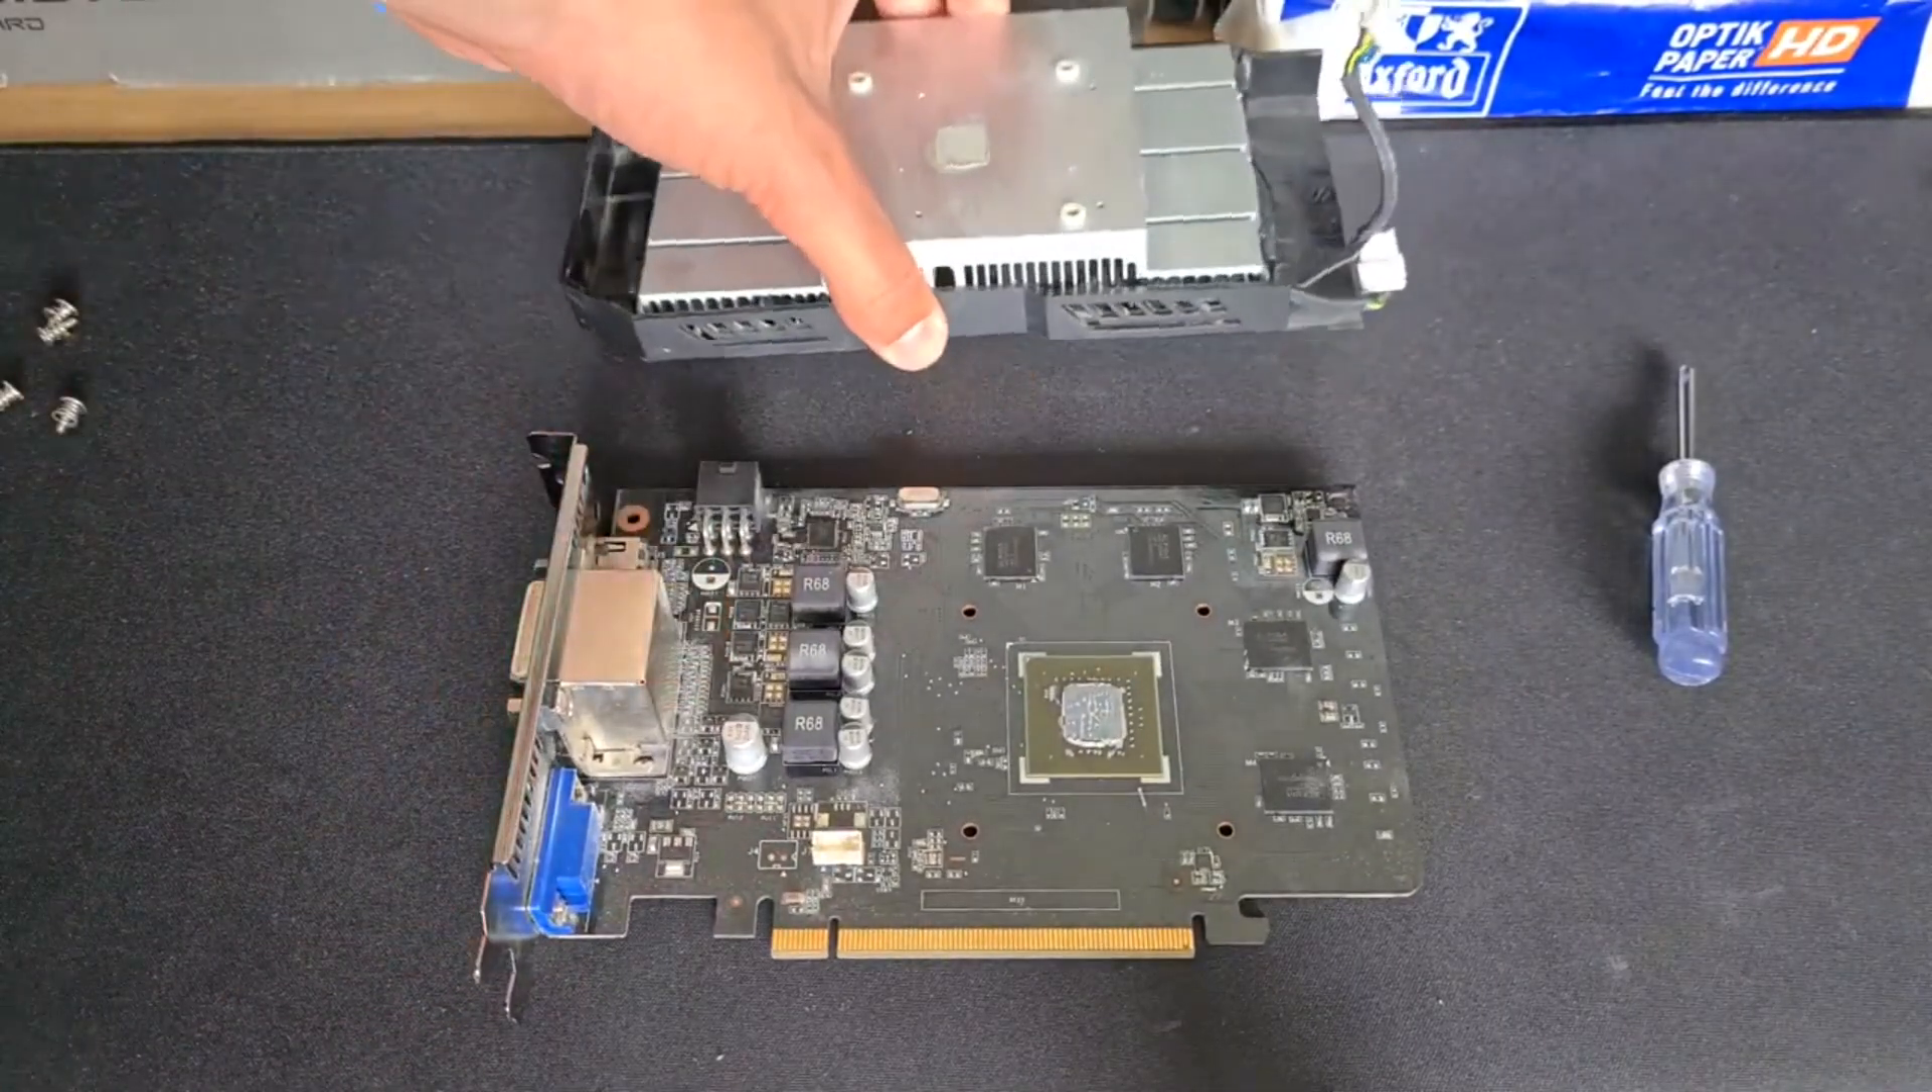And there we go, now we have the actual hardware separated from the cooling system.